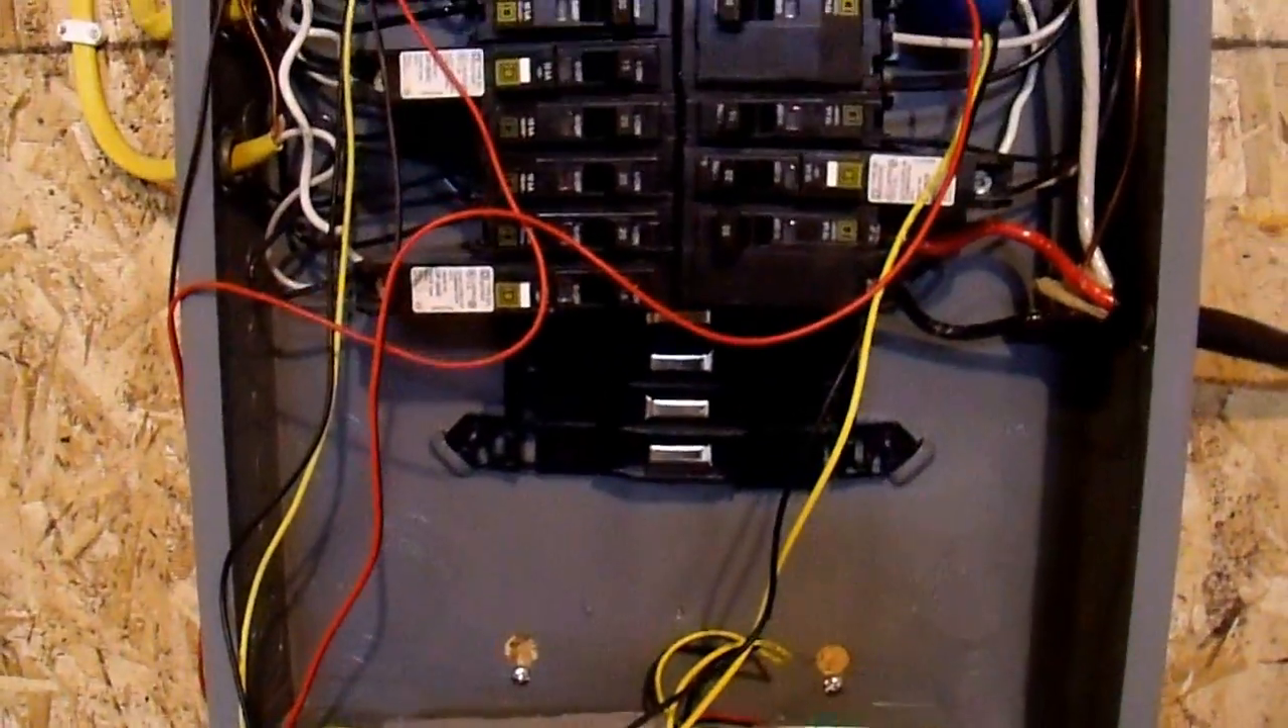This is my electrical panel with the cover removed so that you can see what is inside.